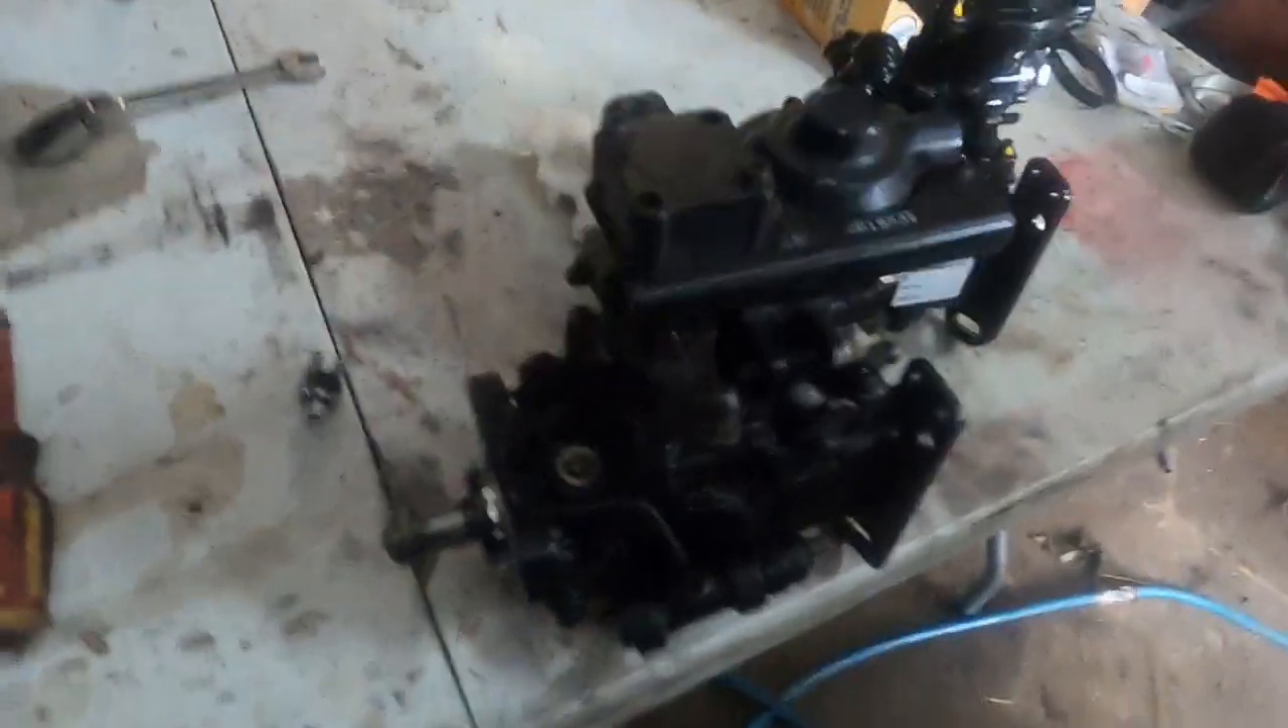All right, guys, so we got our pump out.